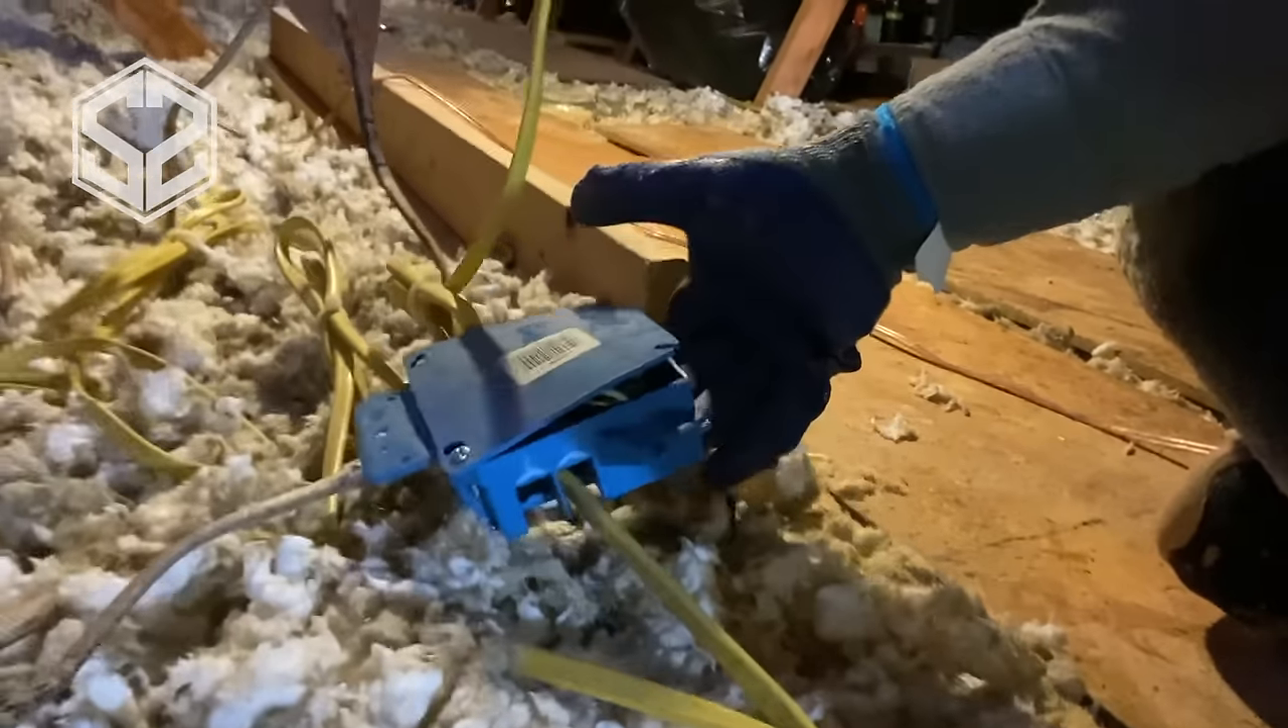The problem is this box is way too small you can see the lid here is being pushed up and won't seal so either he didn't put the wires in right or the box is way too small for the amount of stuff he's got in there.